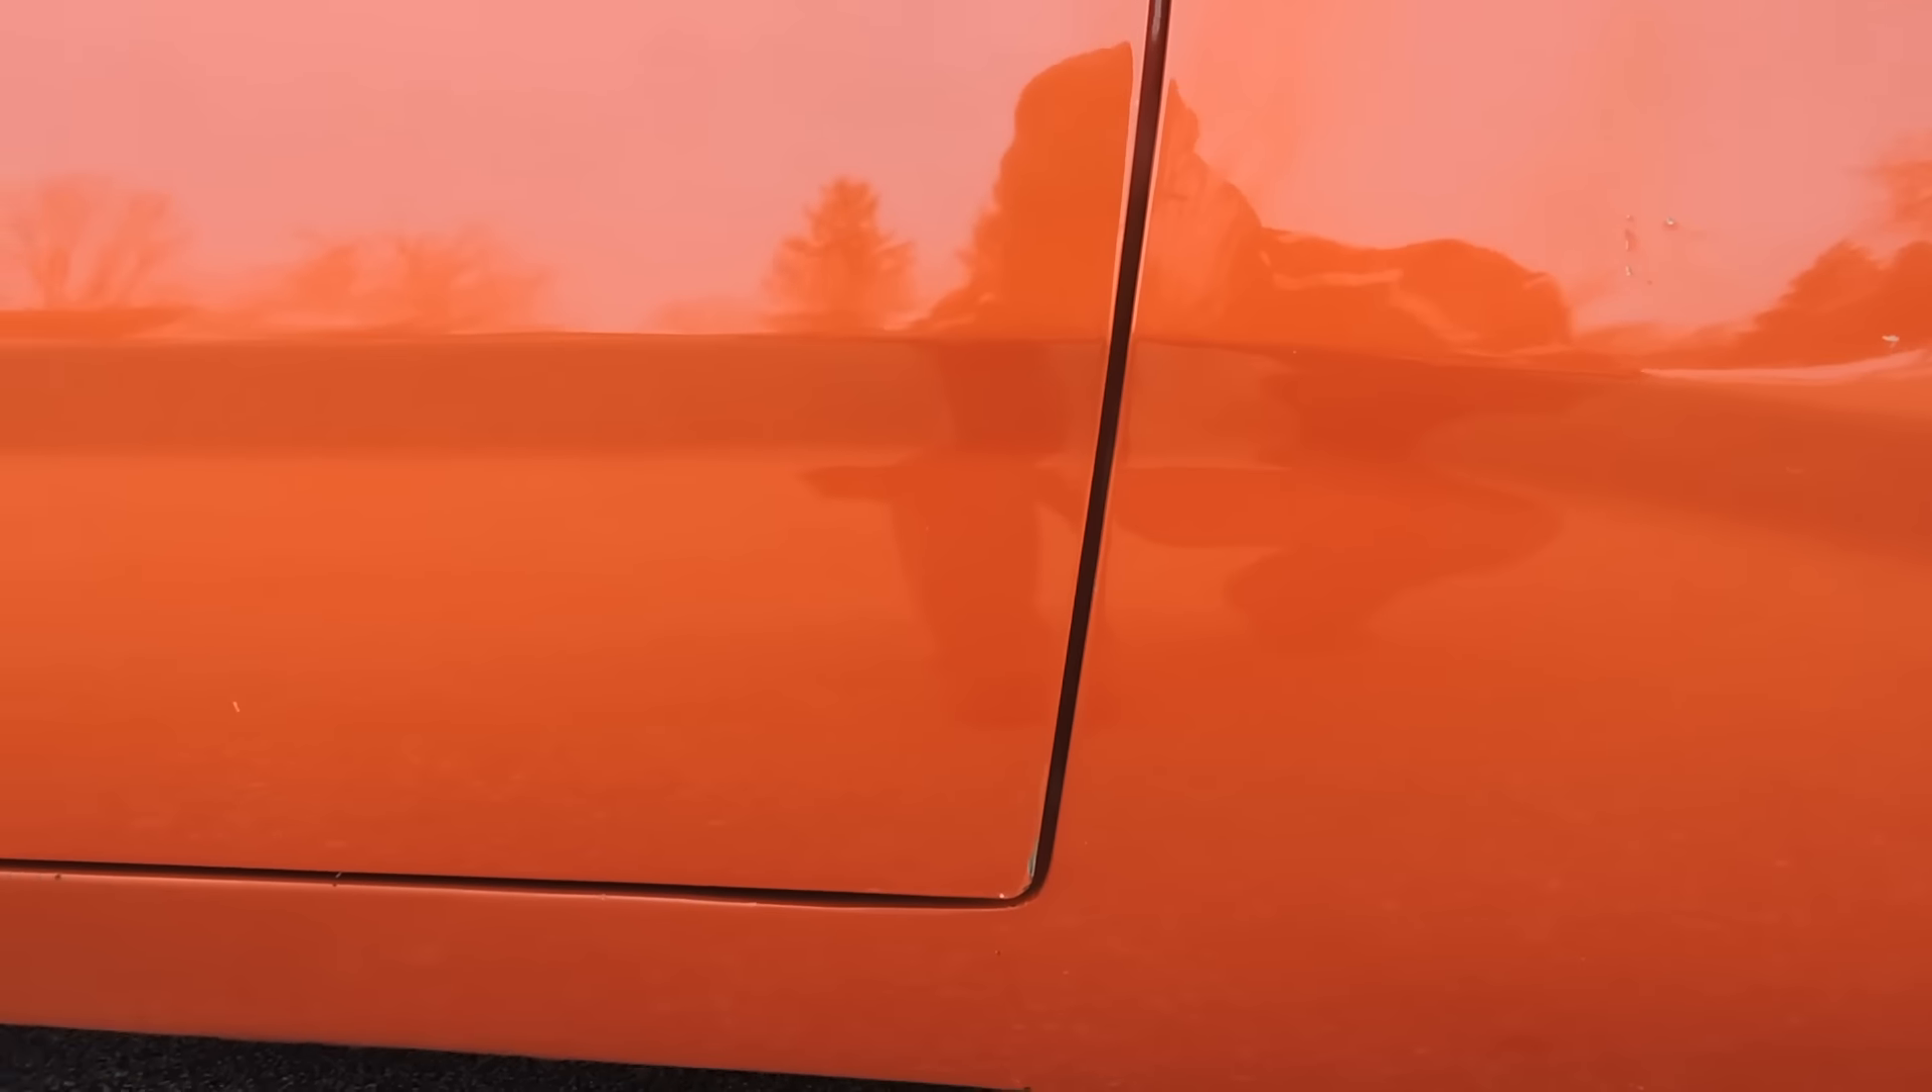Door gap from top to bottom is in great shape.